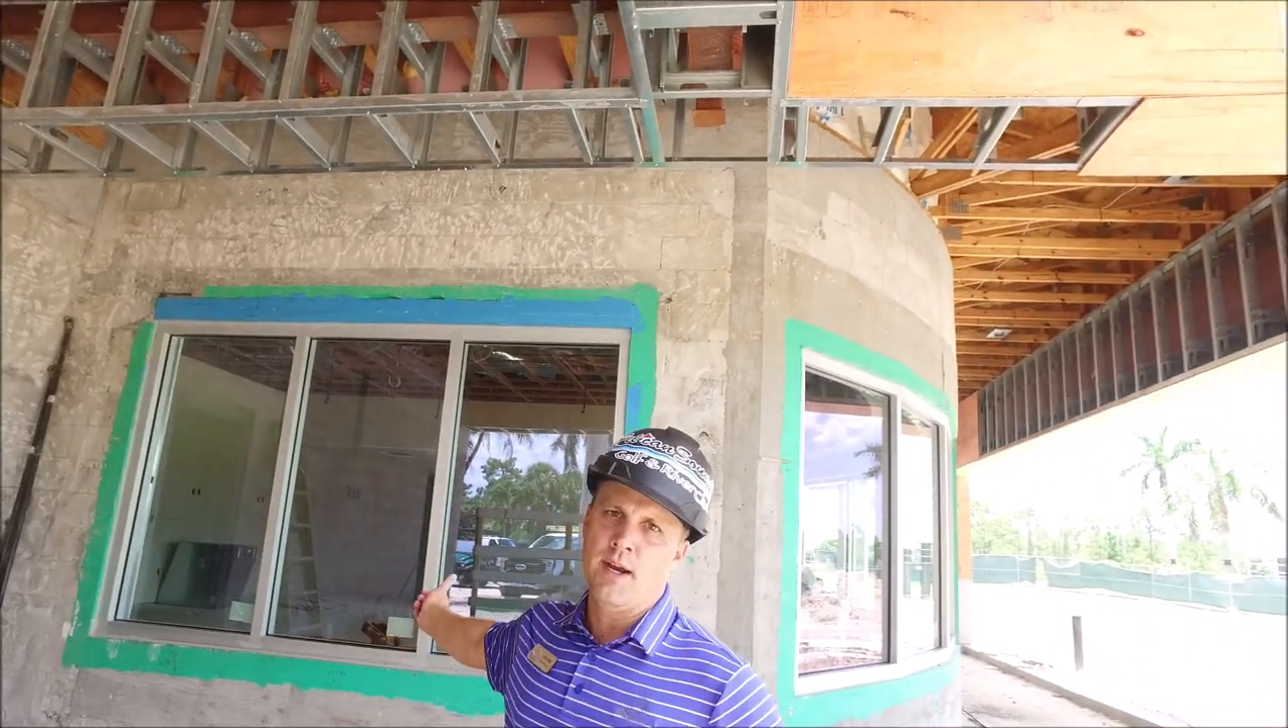You can see behind us the glass windows have started to go in.